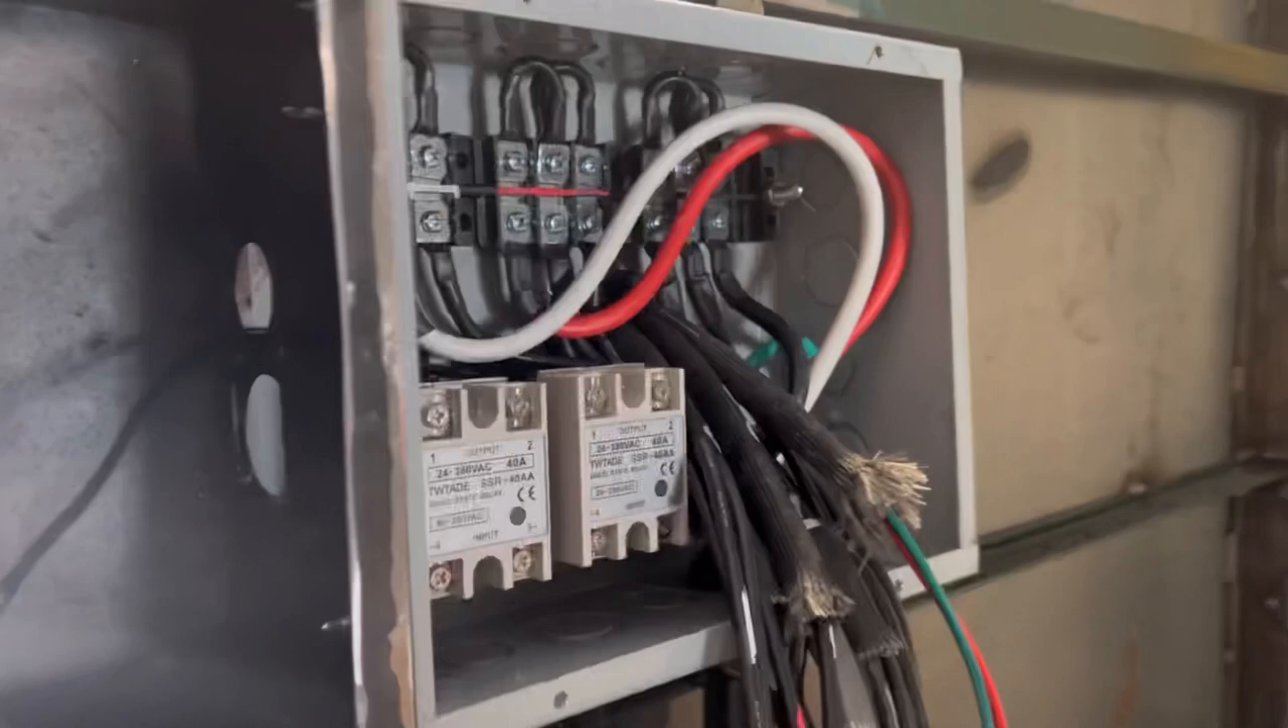We've got all the wiring run into the control panel labeled and ready to wire this thing up and bring it on to a test run.